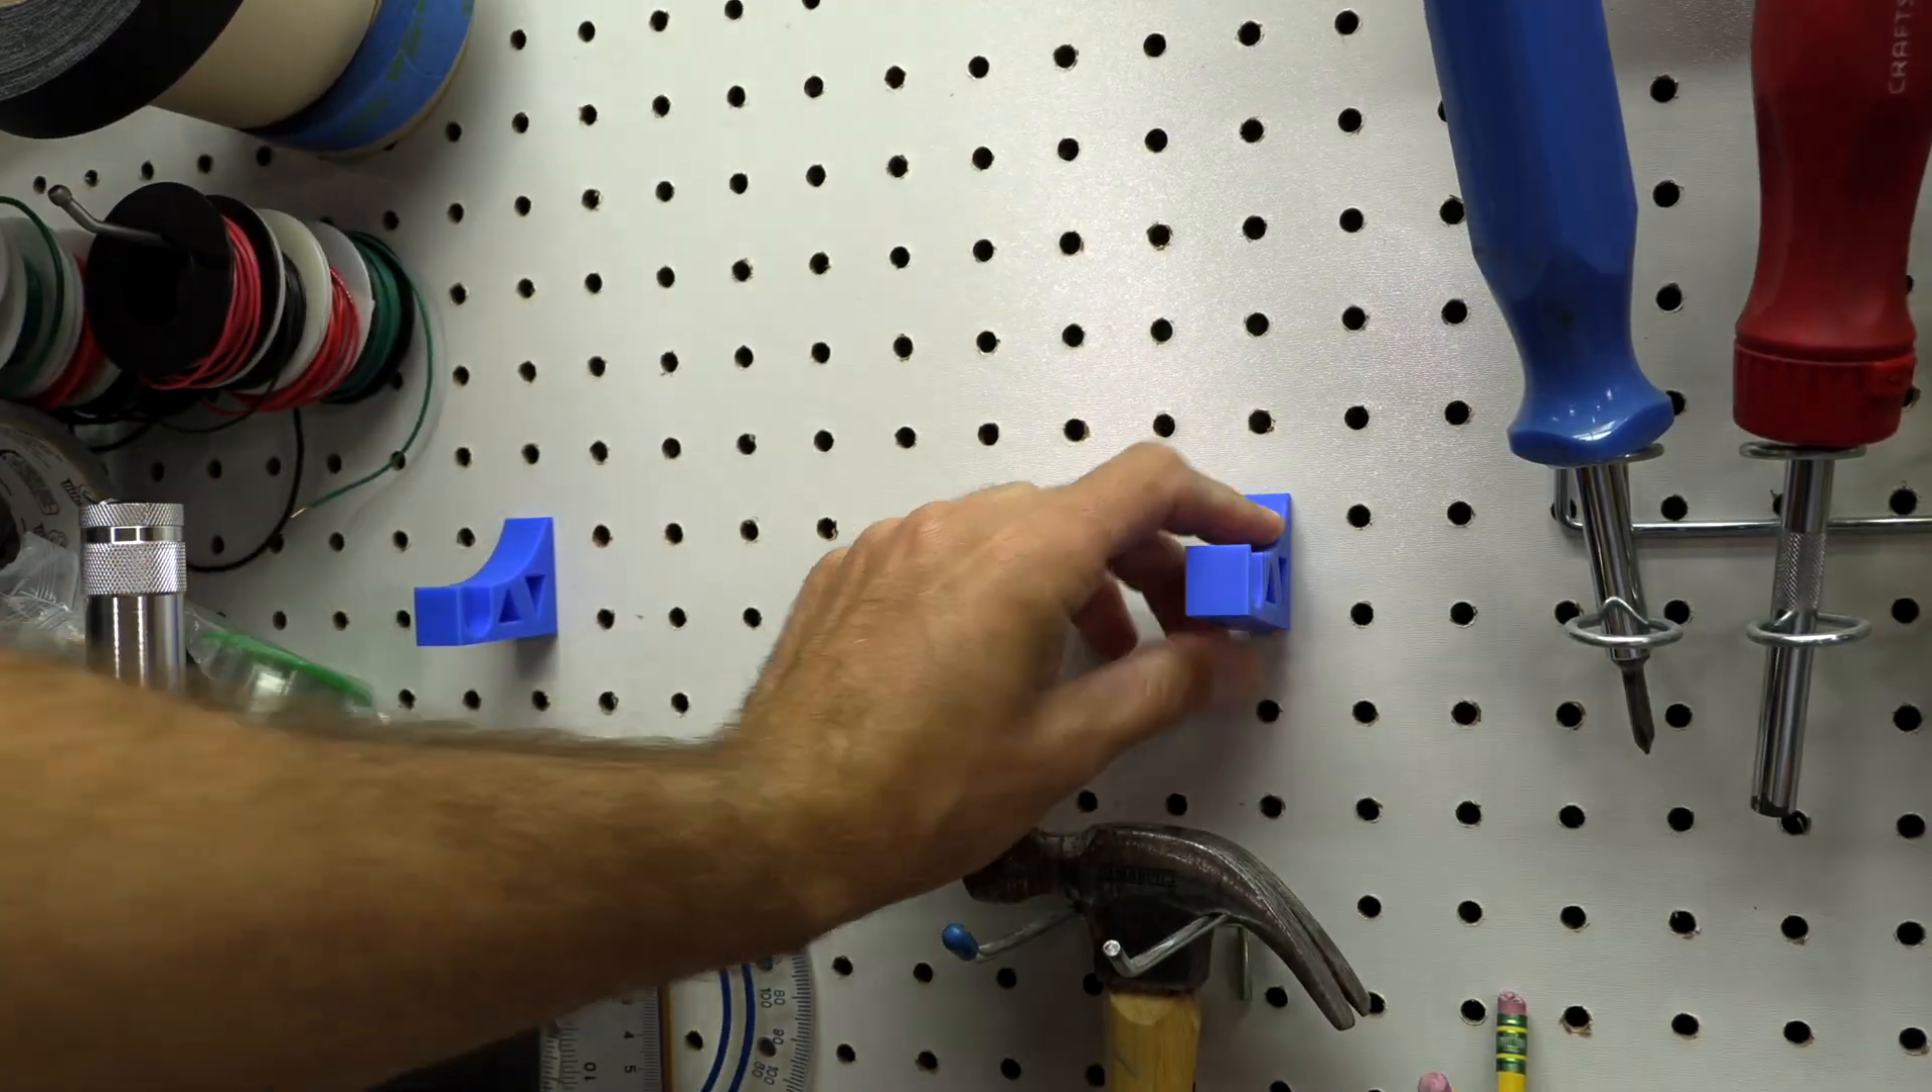I found the perfect spot on my pegboard for the spool holders, and put the brackets in.